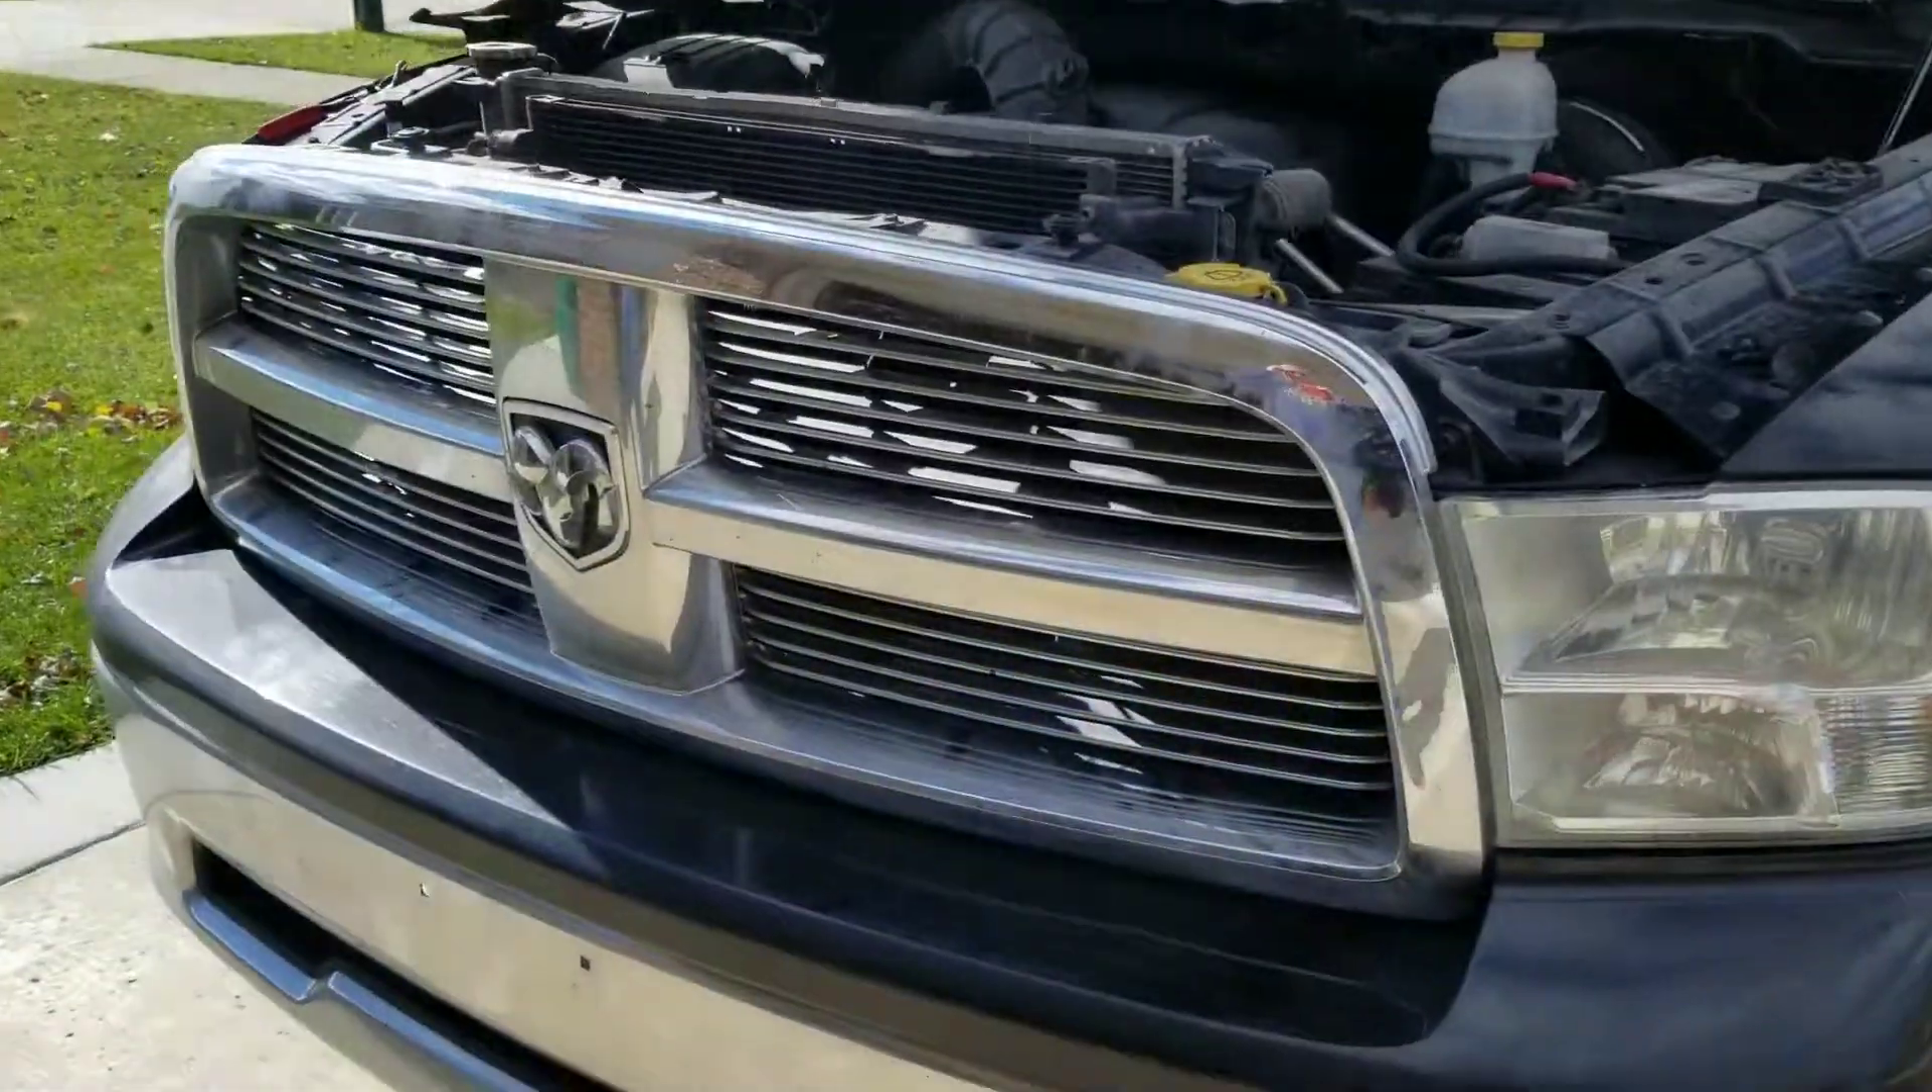We got the grill back on.